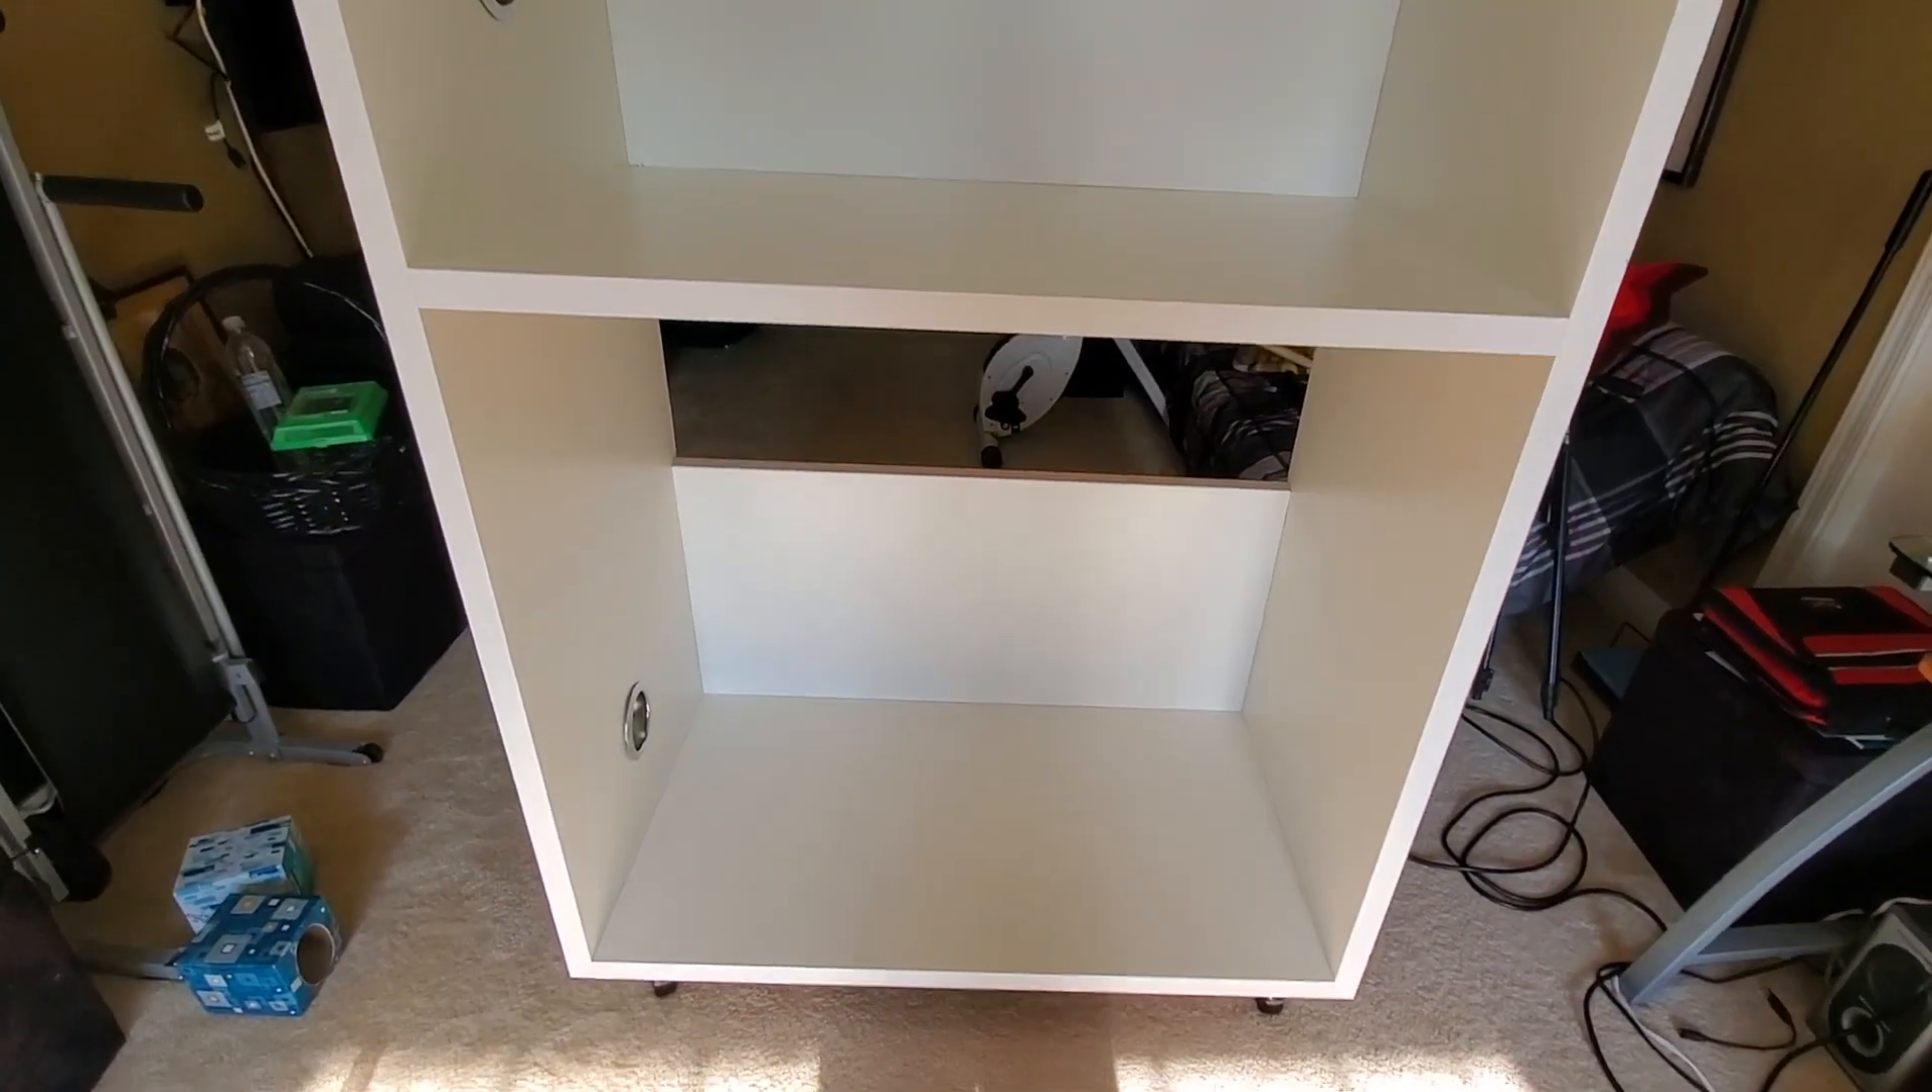Here it is after I screwed in all the walls.